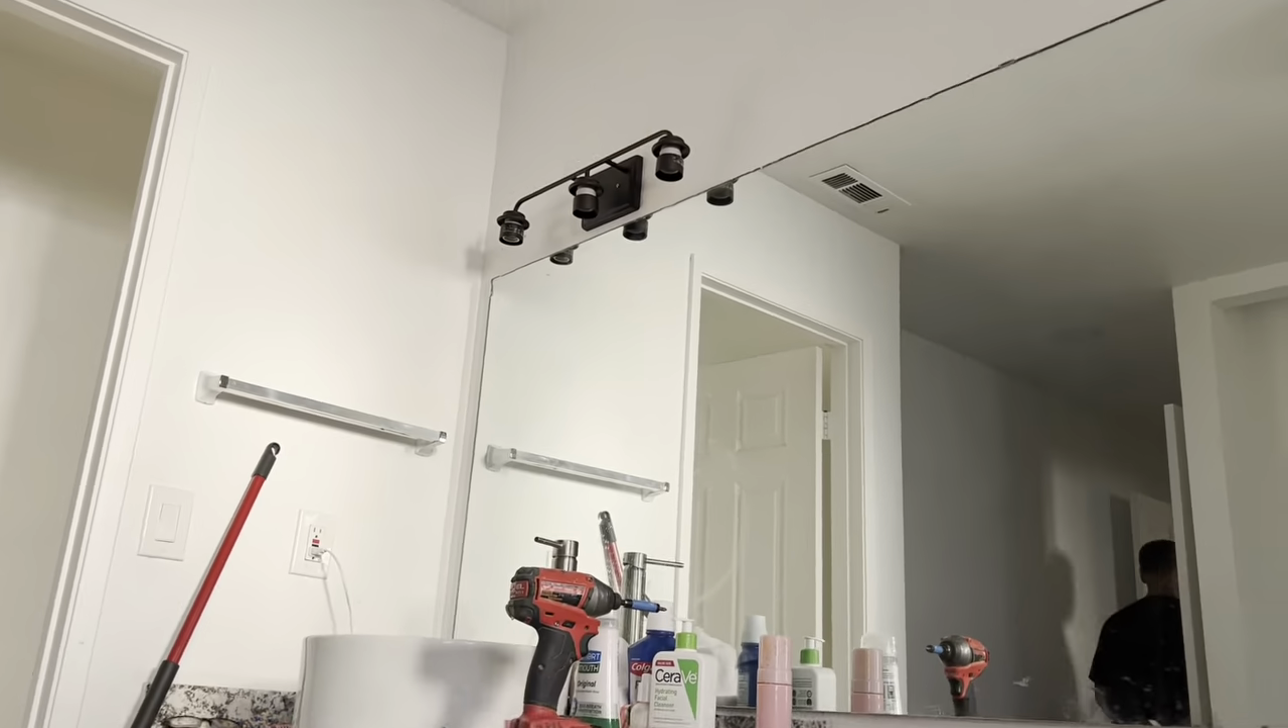So there's one light that we have. We just got to put in the light bulbs.